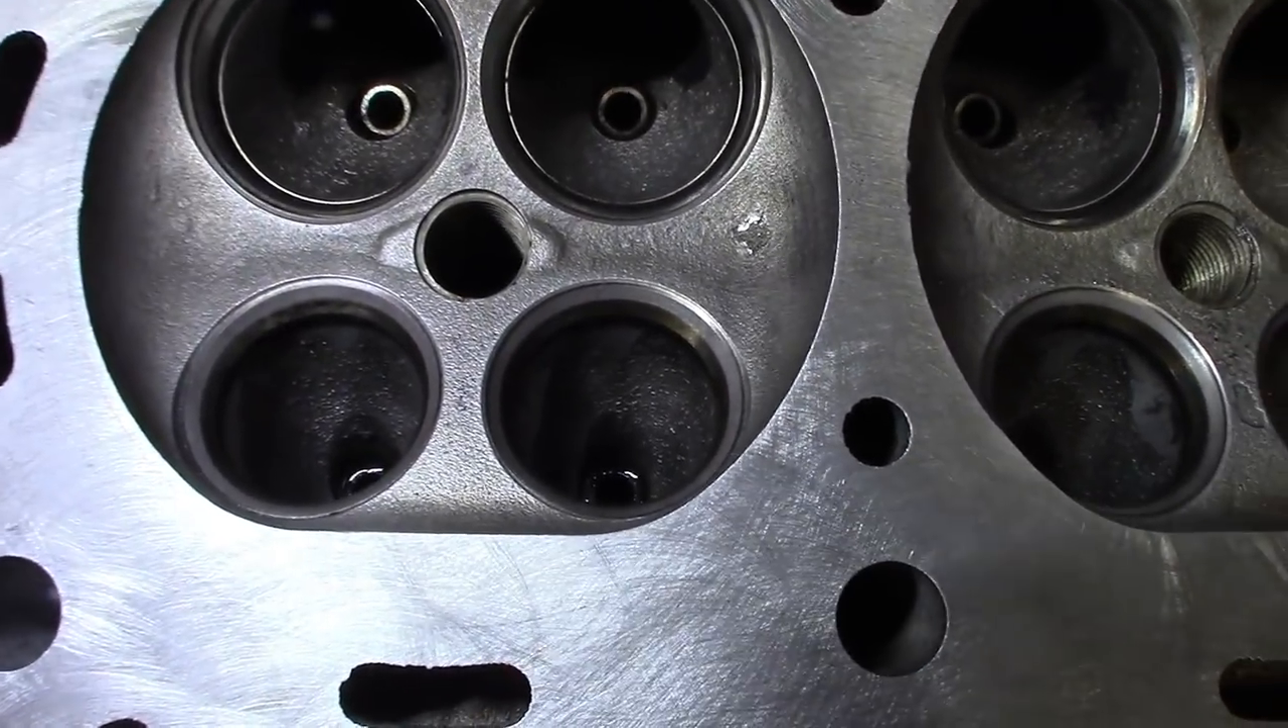All right, so I knocked out all the exhaust valves.